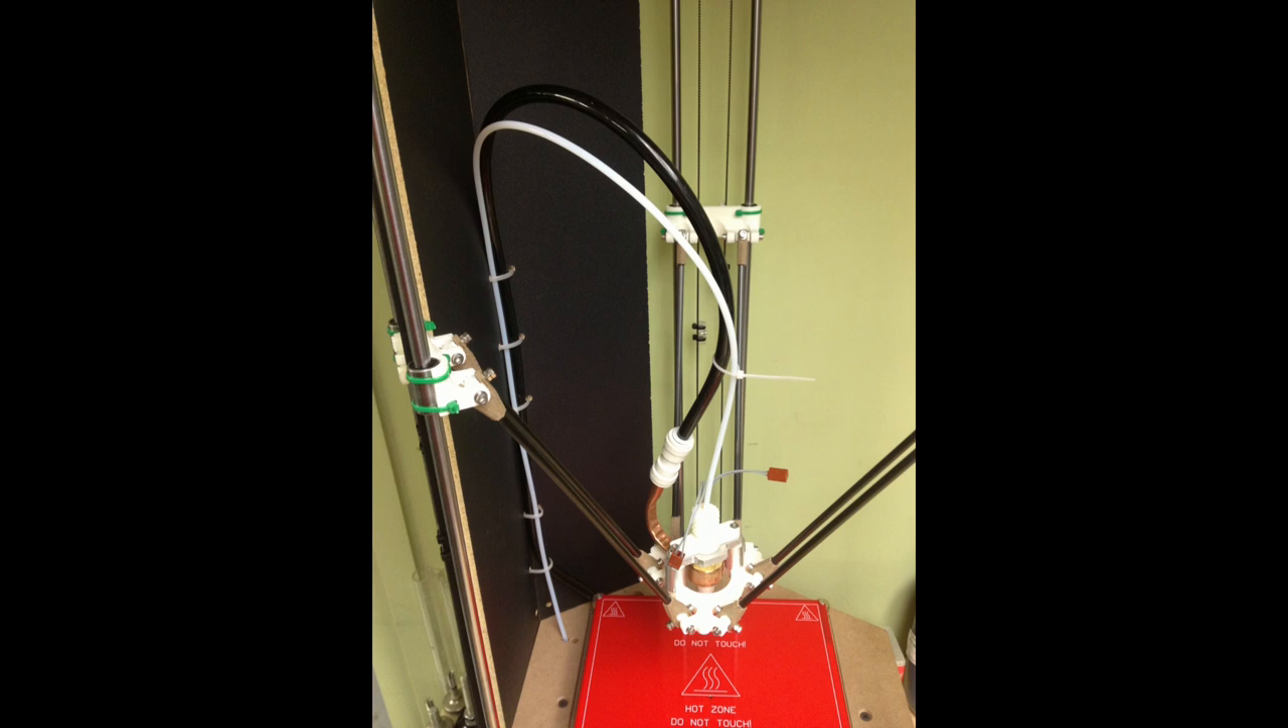There you can see the Teflon tubing and the other rubber hose that I had at the time mounted so that you can see how it kind of moves around.